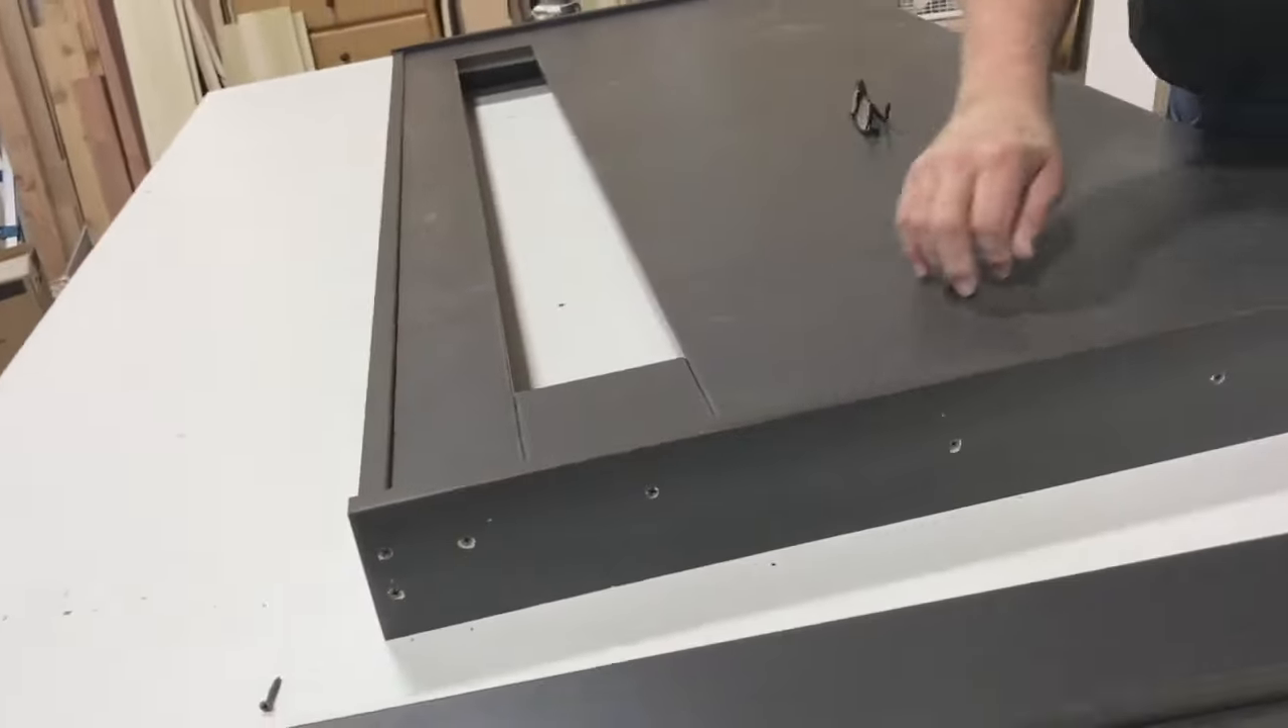And as you can see as we did, we now have the basic headboard construction.